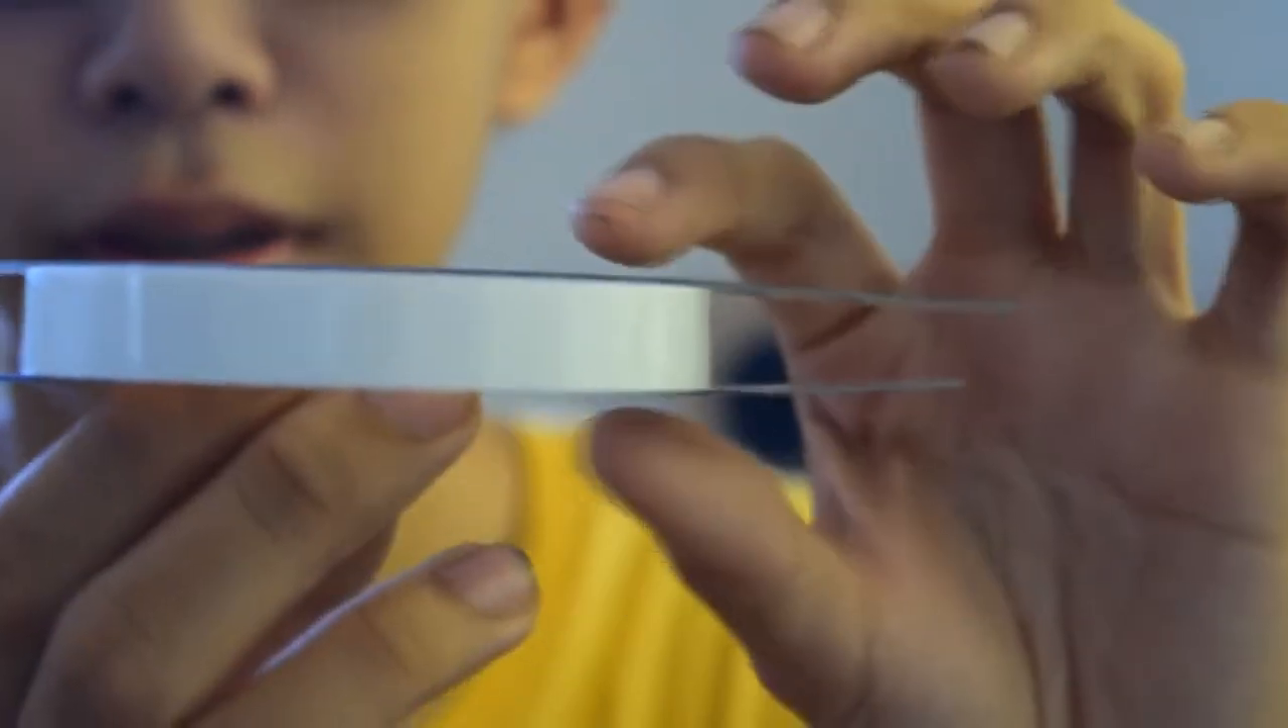You'll notice that it's mounted back-to-back and there's a huge gap in between both discs.